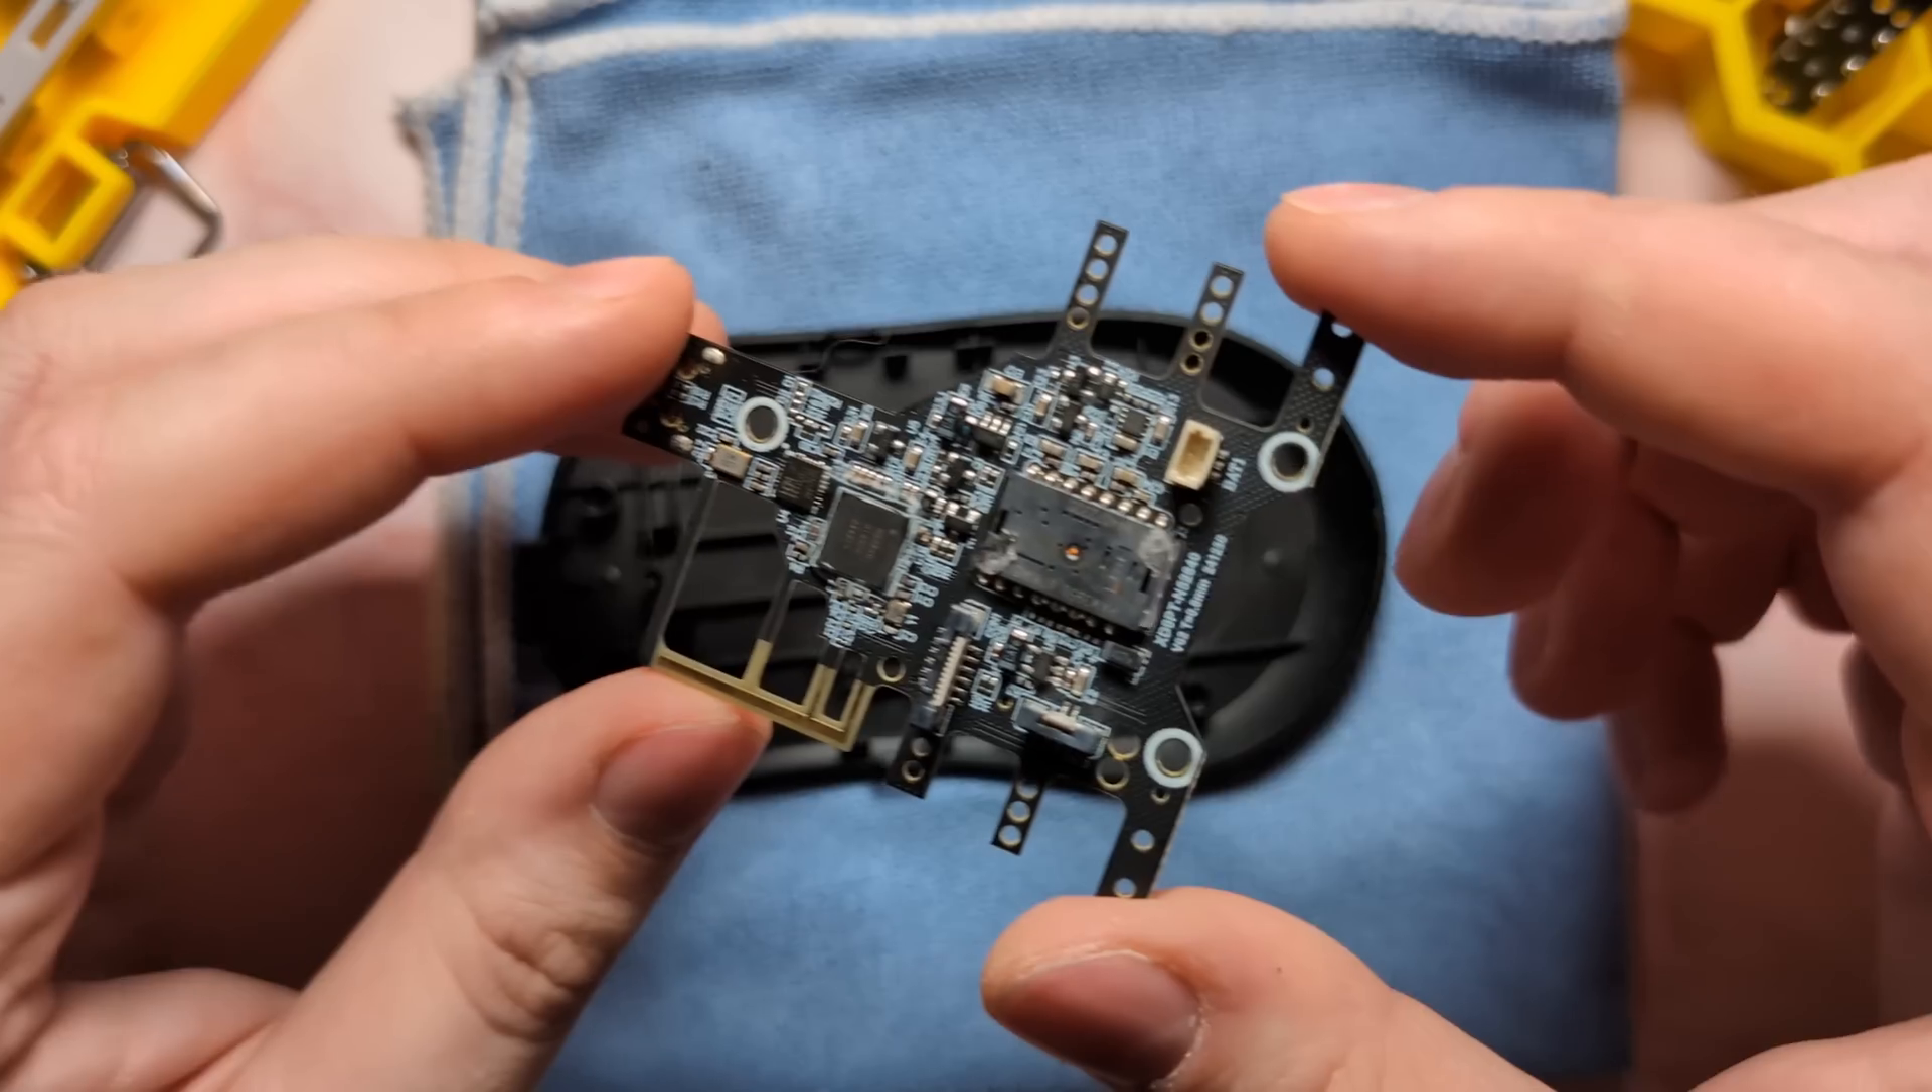And there is the main board off in one piece.